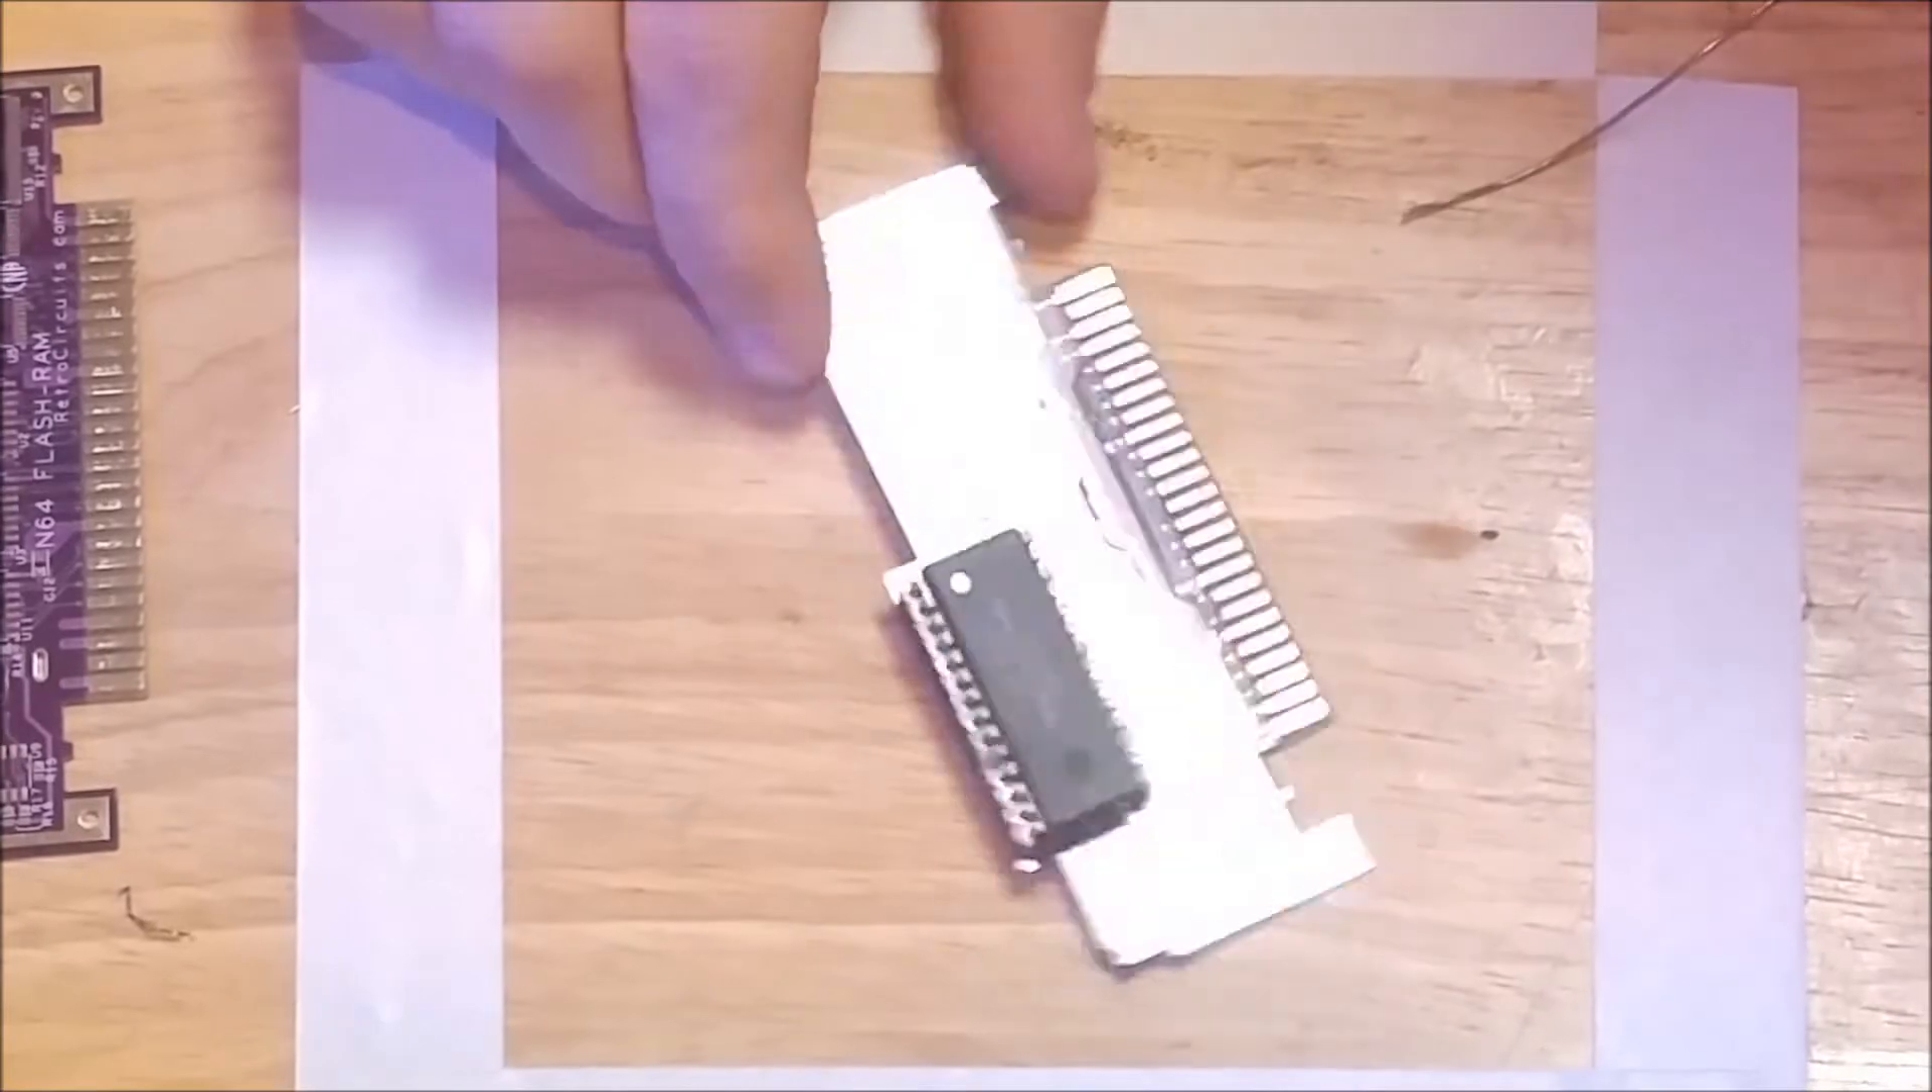All right, so now we've got the SRAM in place.